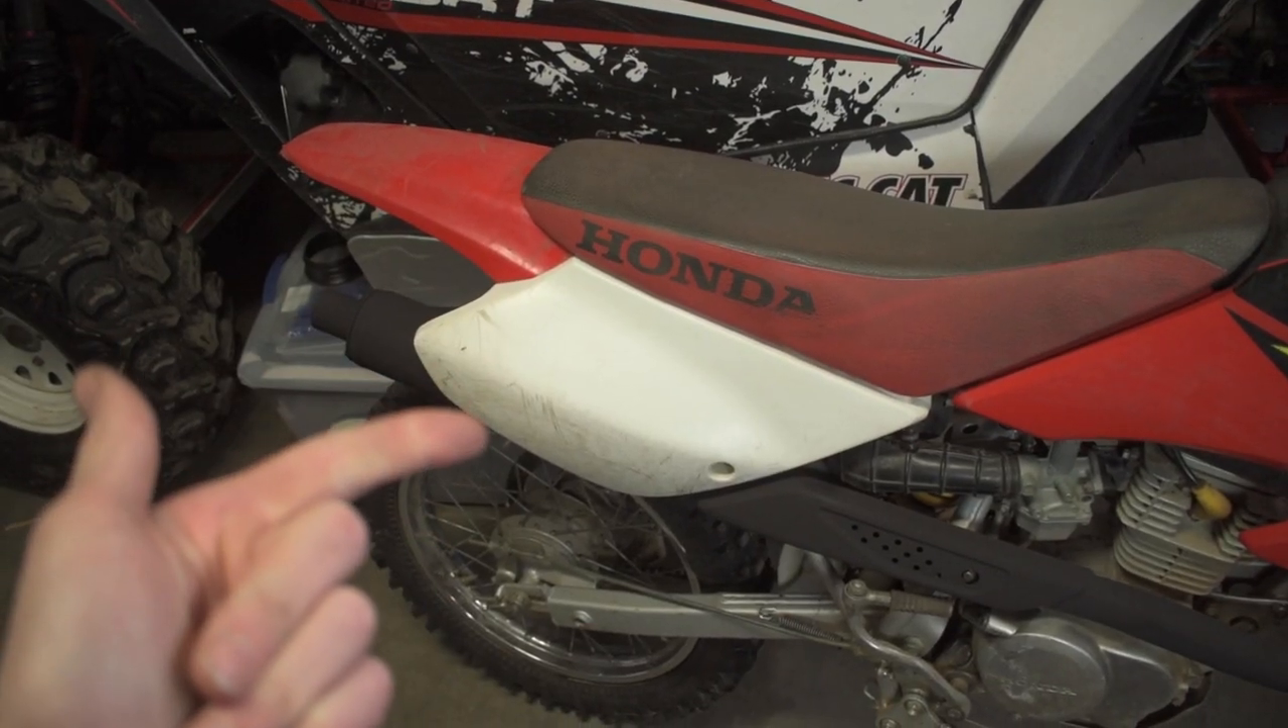Just like that we got the side panel on.